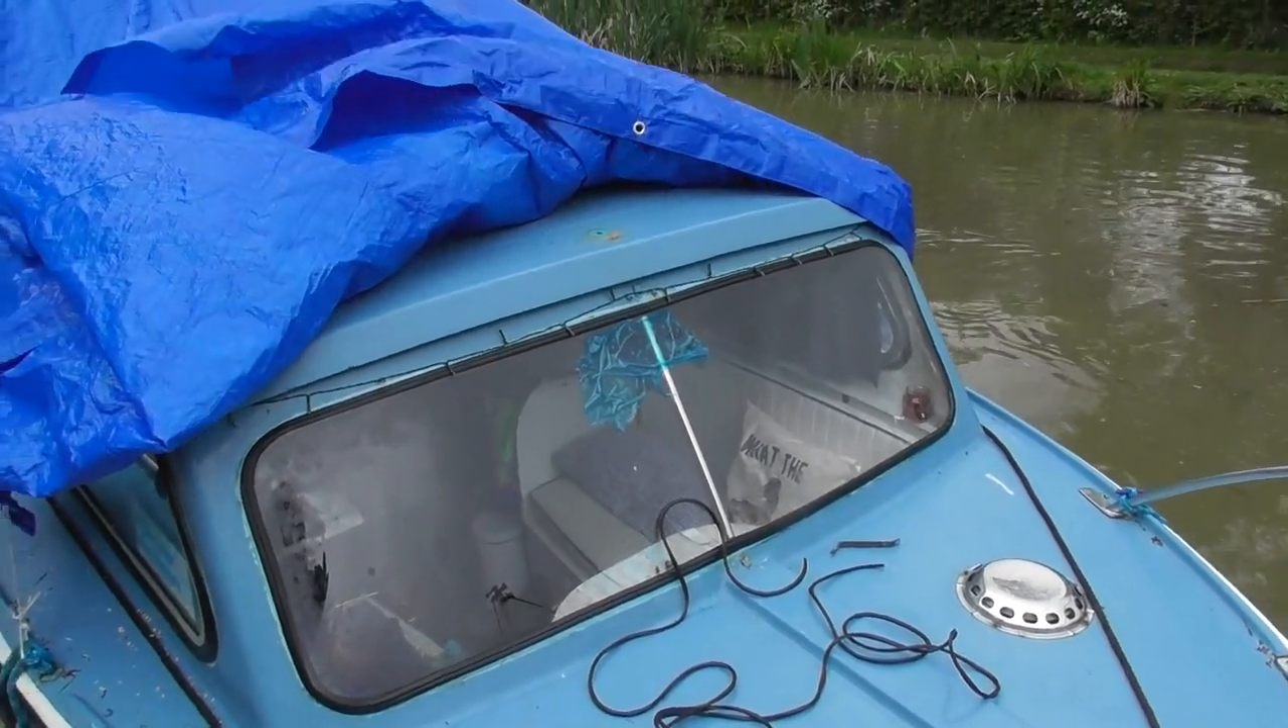Okay, so I've got the rubber surround in, and I've got the window in.